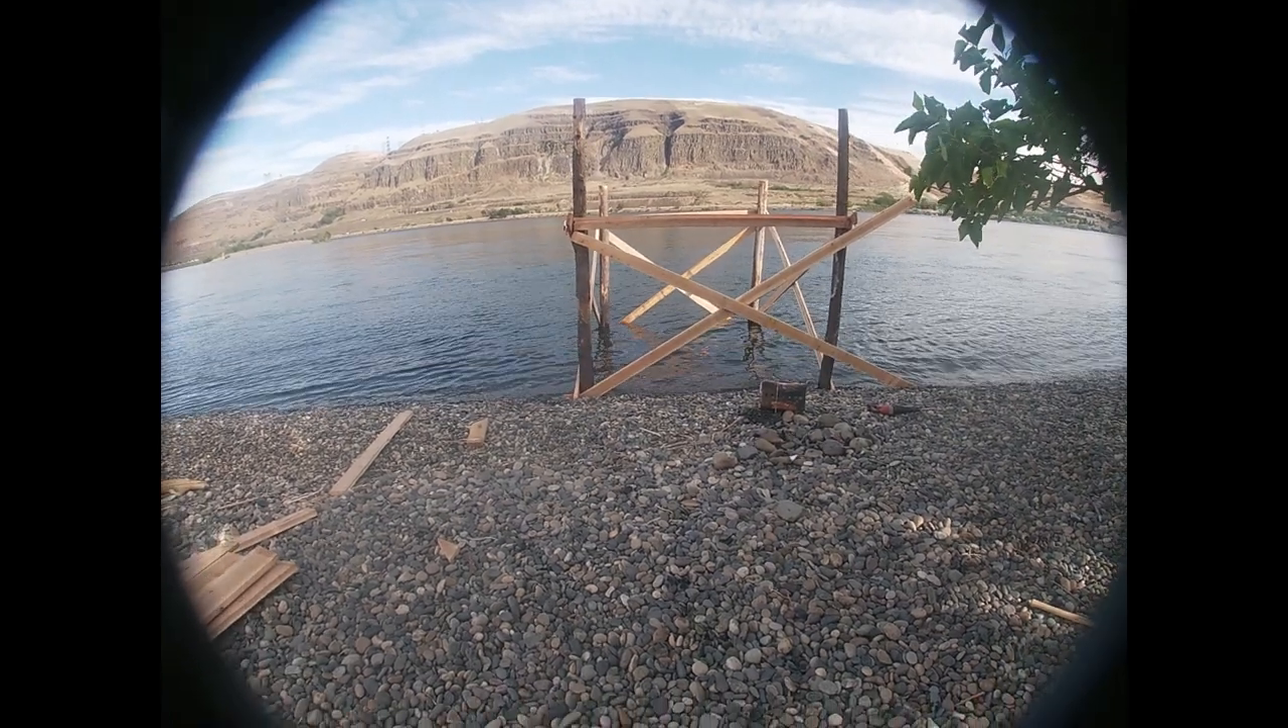Got all of our legs up our supports now we just need to start doing the decking after bring the rest of the boards down do our decking and then should be should be good after that.